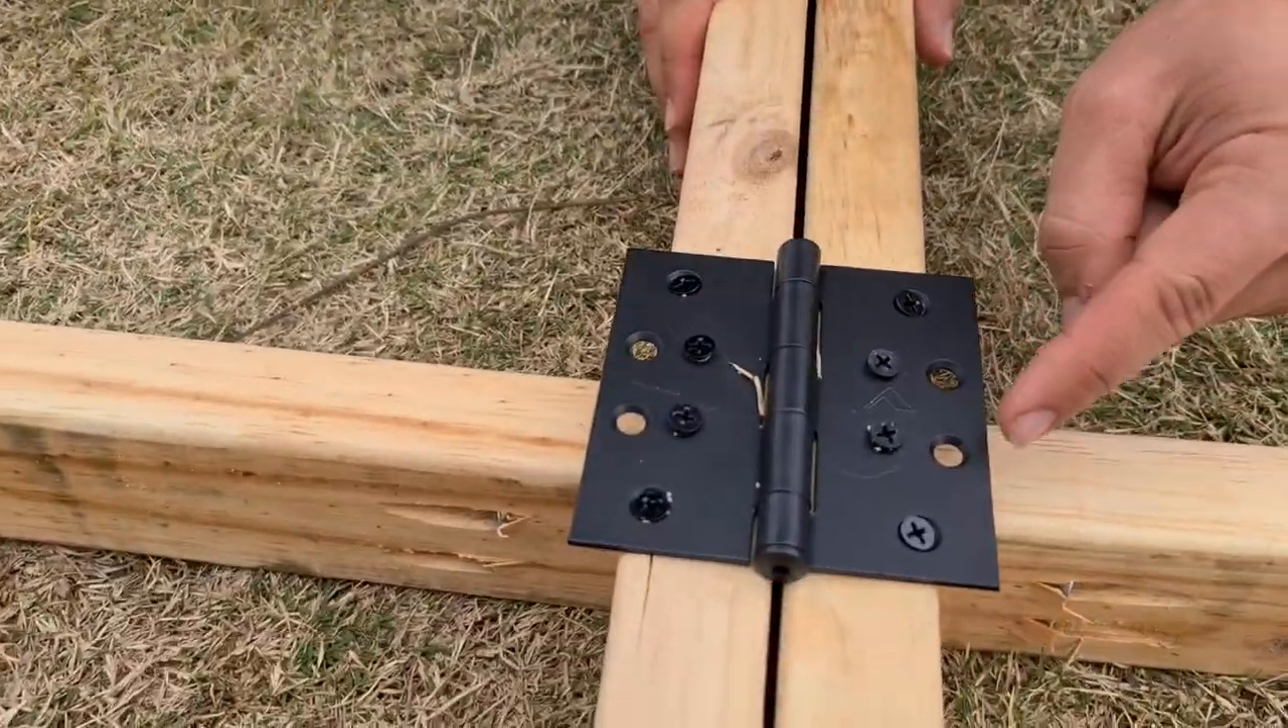I ended up buying some butt hinges from Bunnings and what I did was I ended up buying a 100mm size butt hinge and it was too big as you can see so we had too much of an overlap.